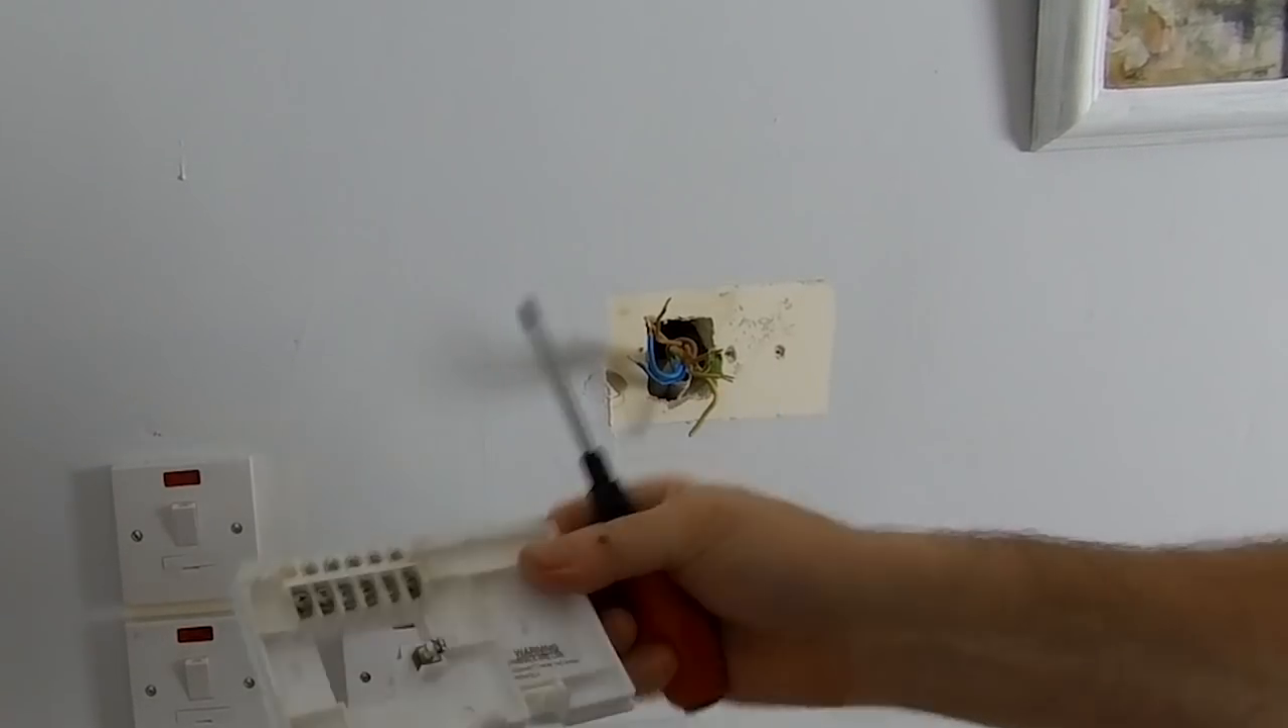So that's the base plate of the time clock removed.